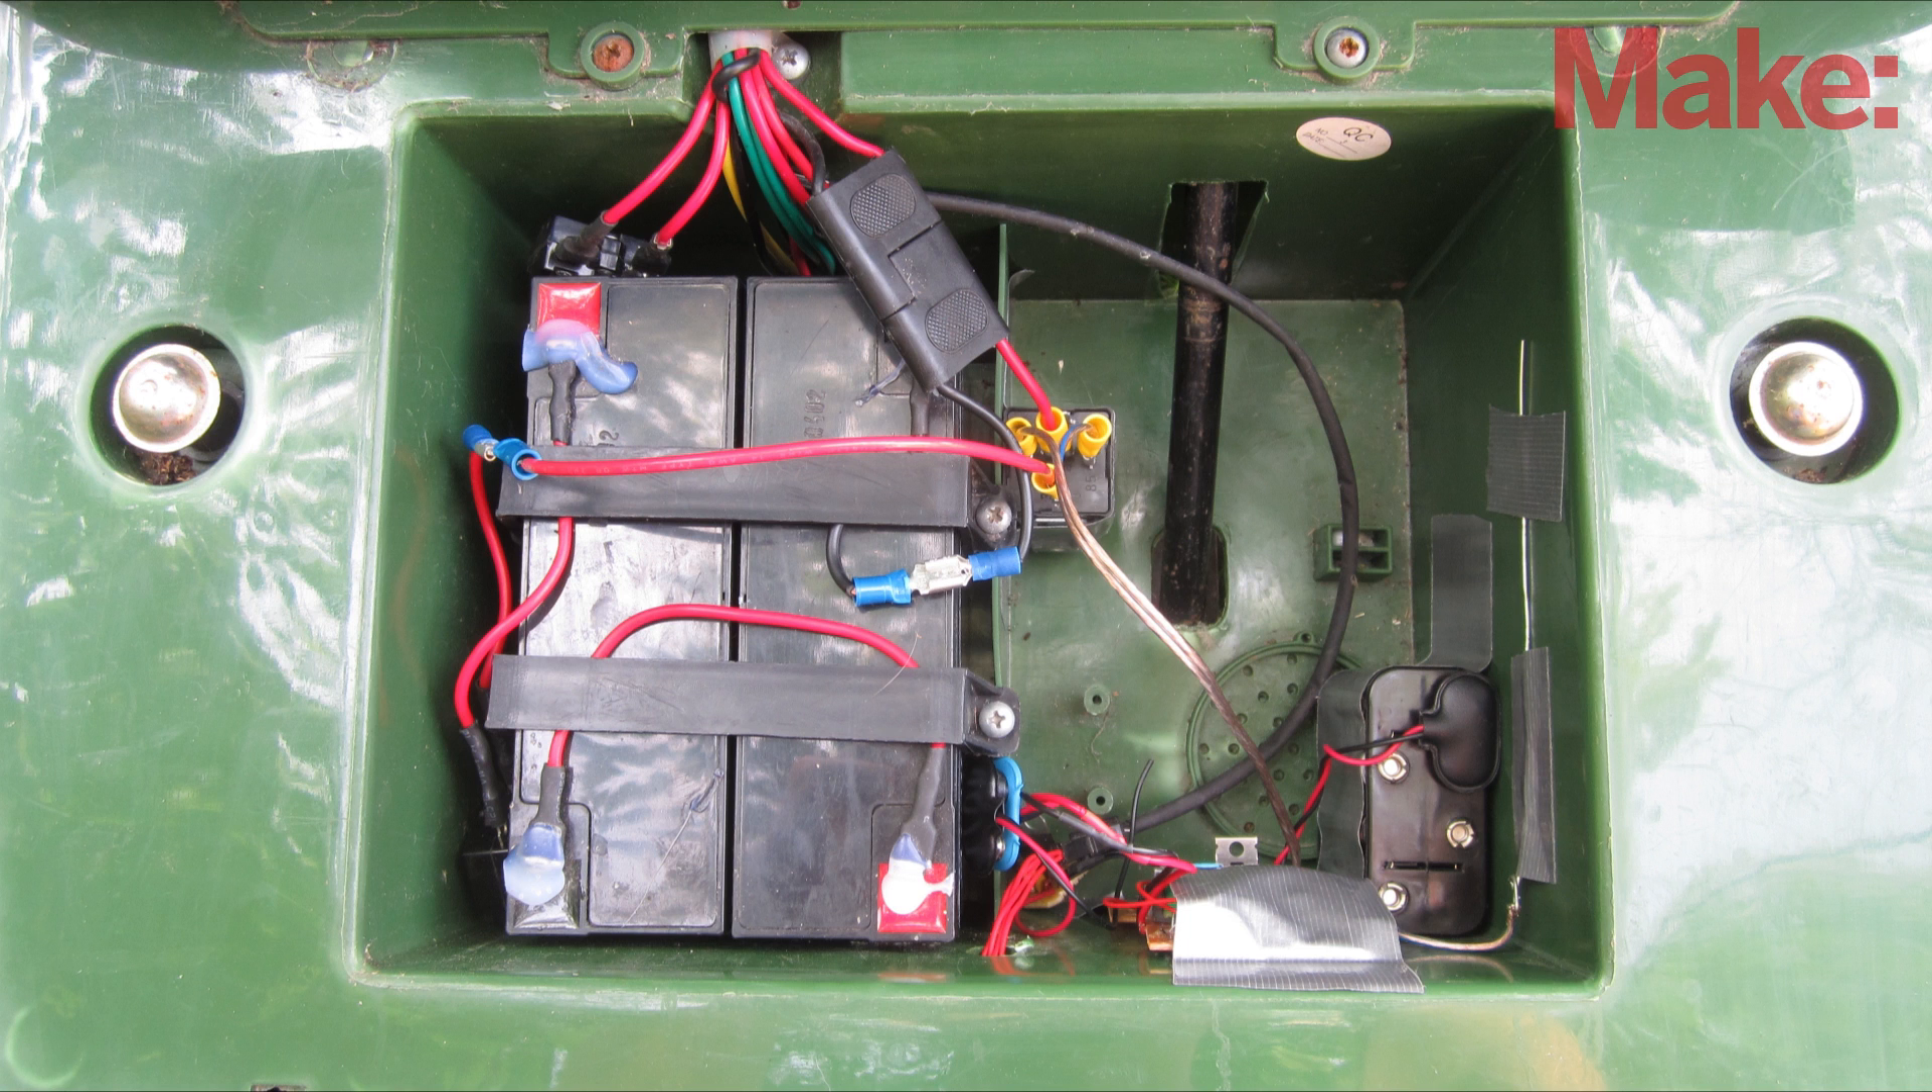To secure everything in place I taped all the parts to the inside of the battery compartment.